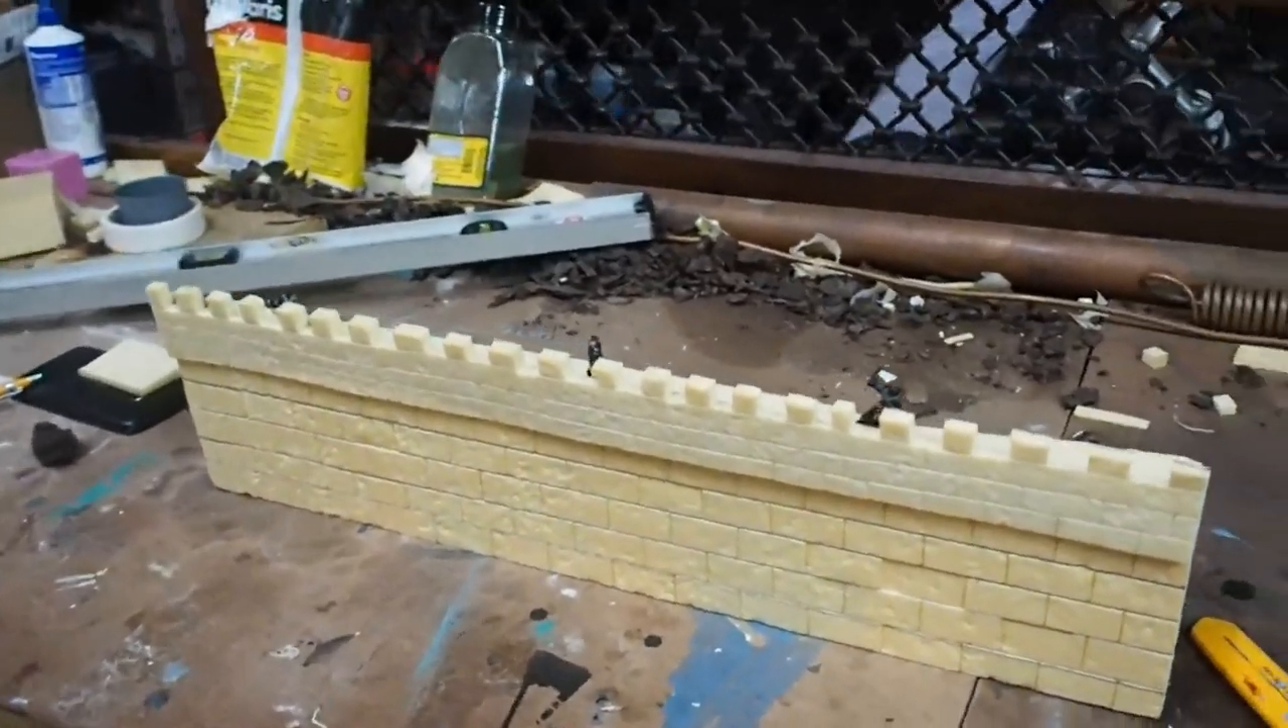And there we go assembly on the first section of castle wall is completed.